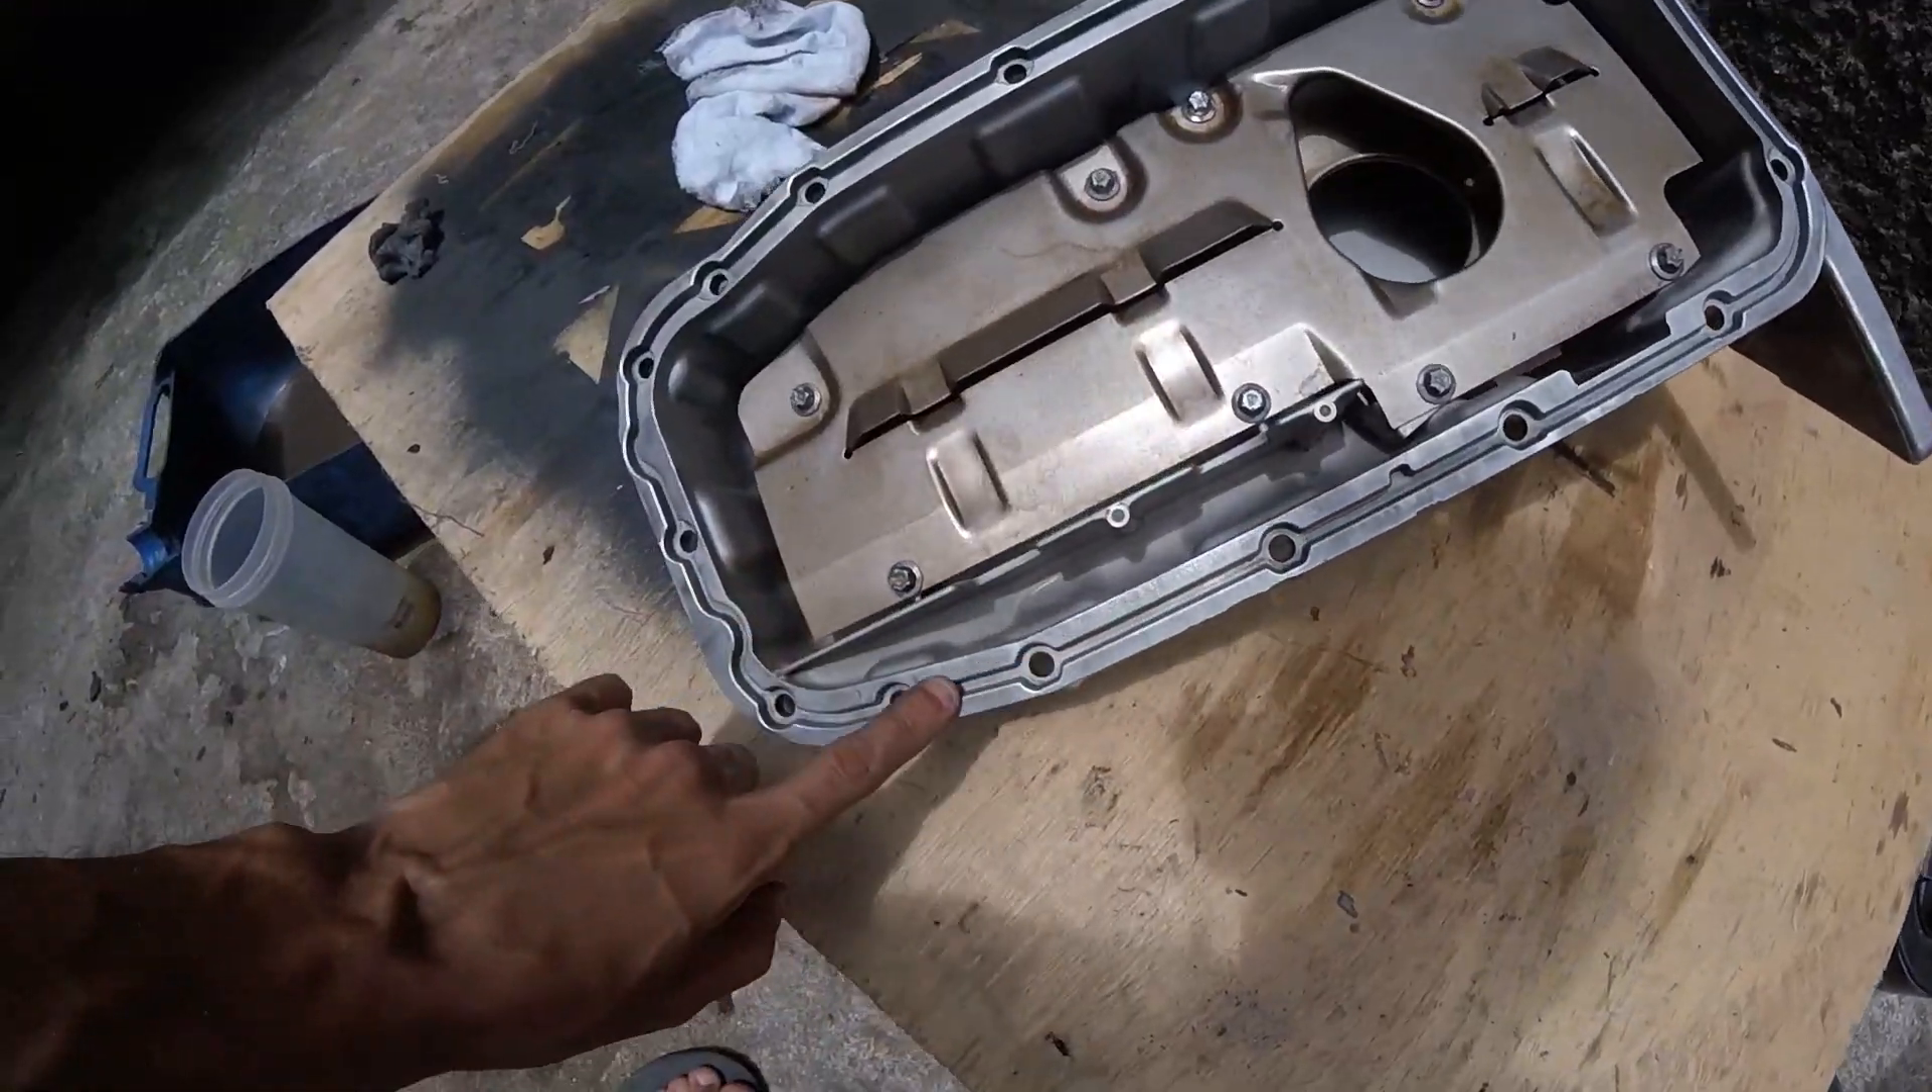Prontinho, rapaziada, ó Montado Torqueado aqui Todos os parafusos Todos os defletores aqui montados.